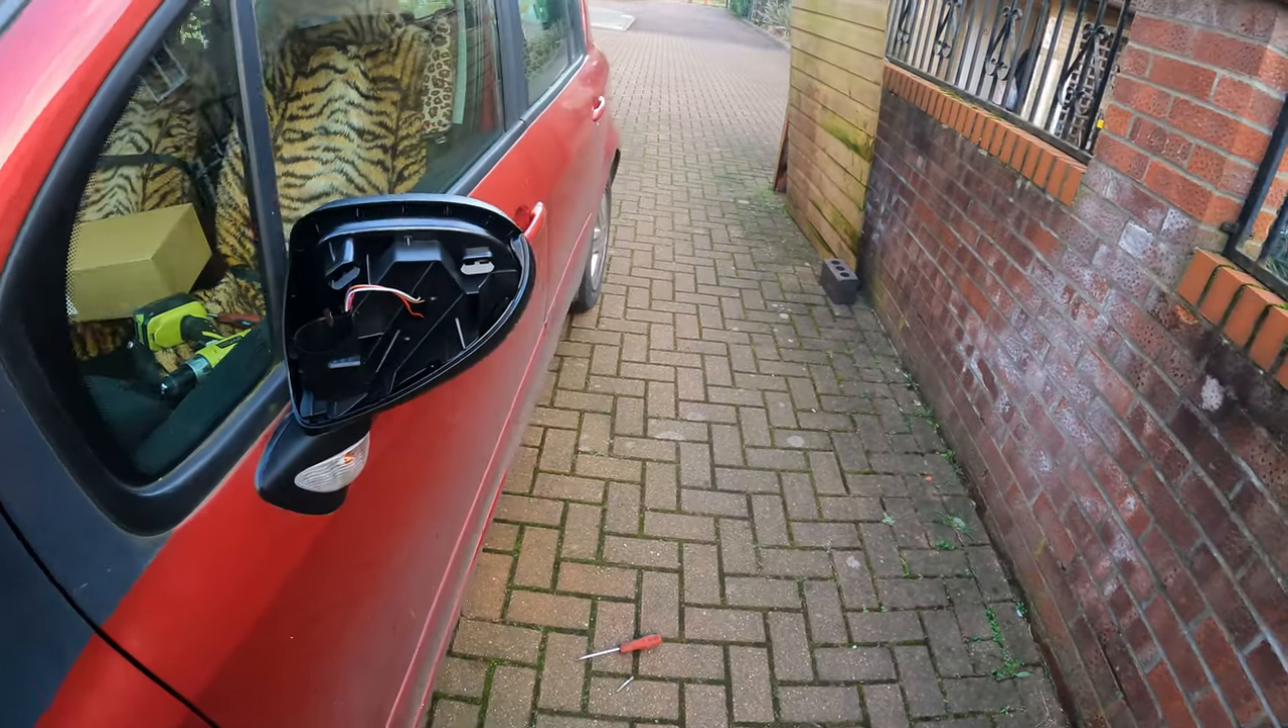We still have the cover to put back on.